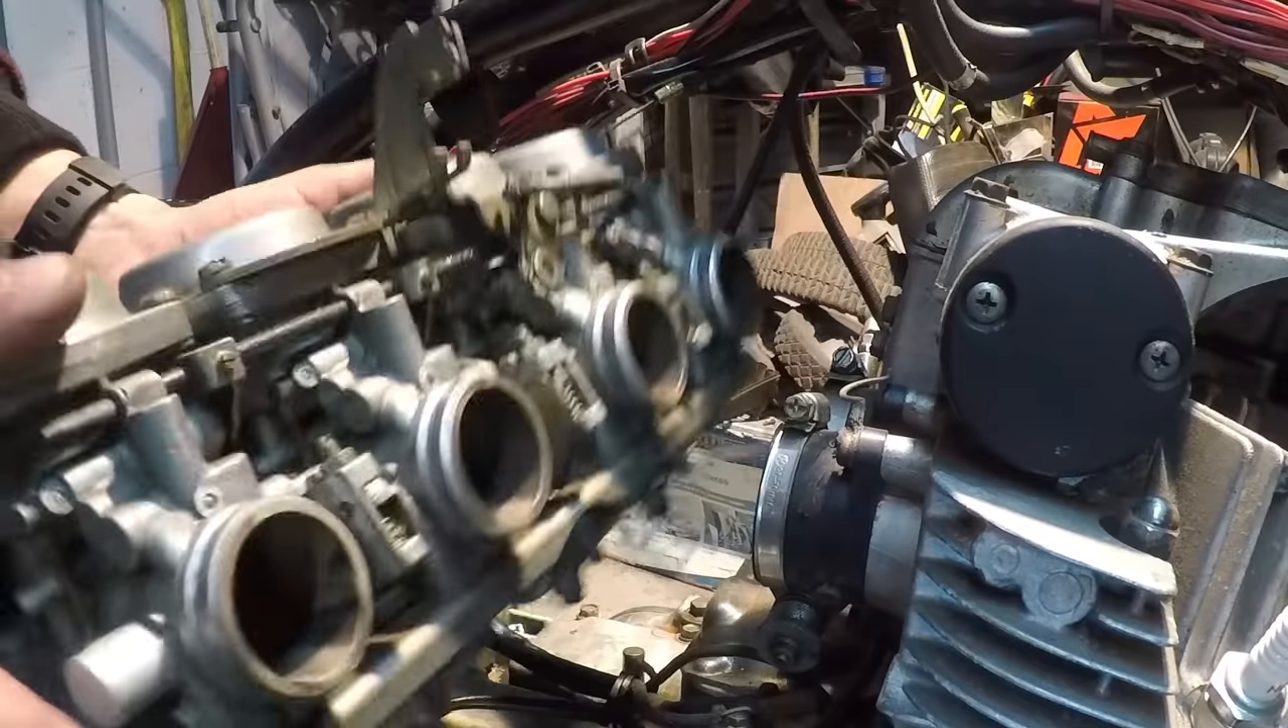All right there we go carburetors are removed.